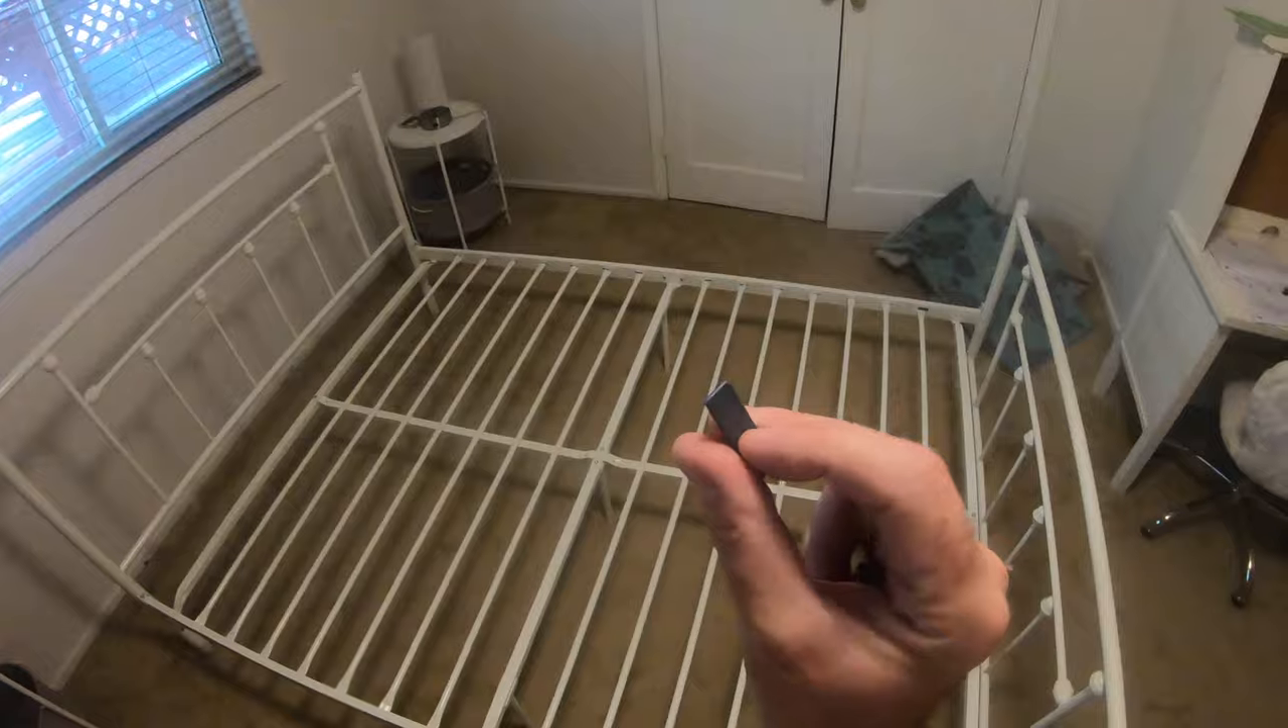Okay well i've got all the rails in i'm now going through putting all of these y clips in which i'll lean over from the top there.